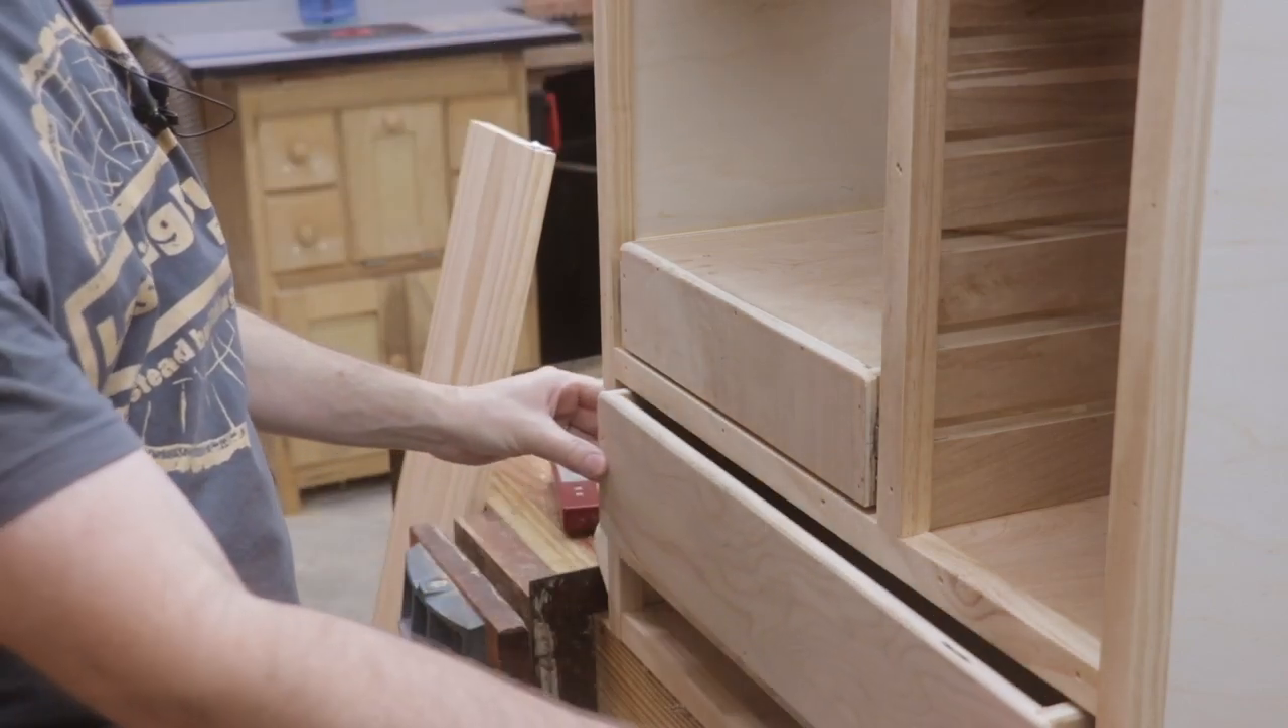So I've got the storage drawer in as well.